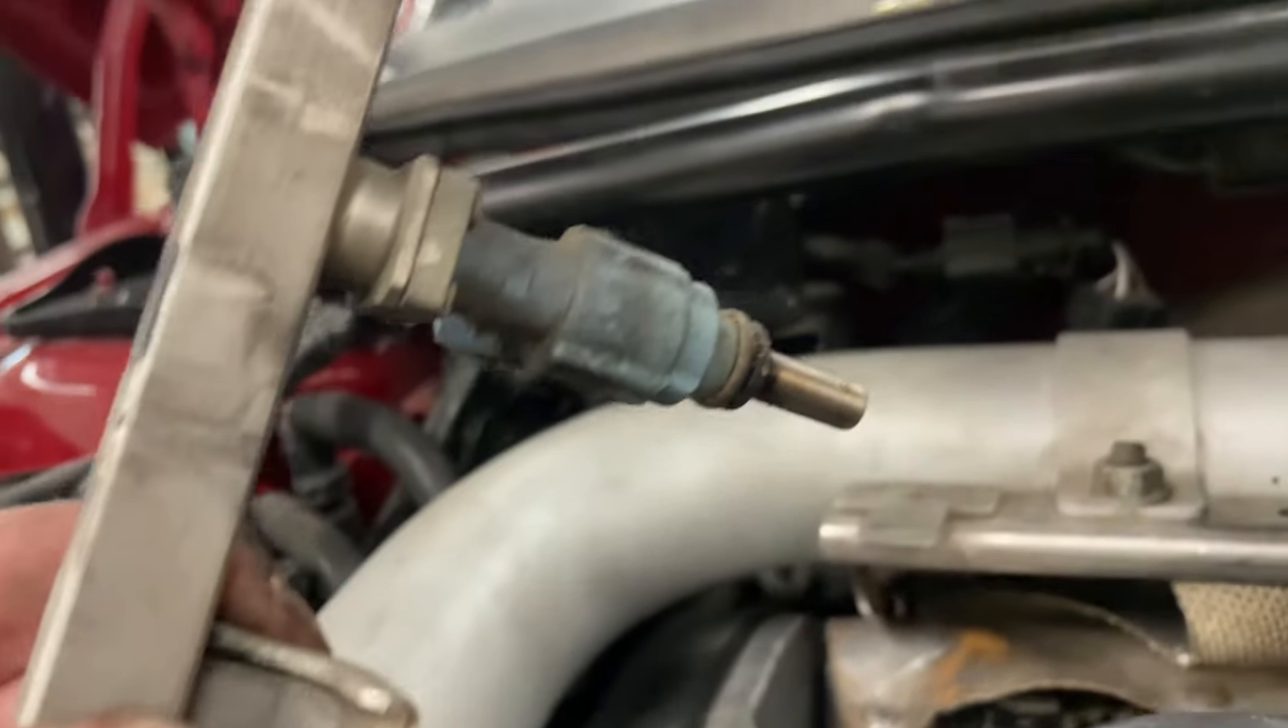All right so I got the fuel injectors pulled out.